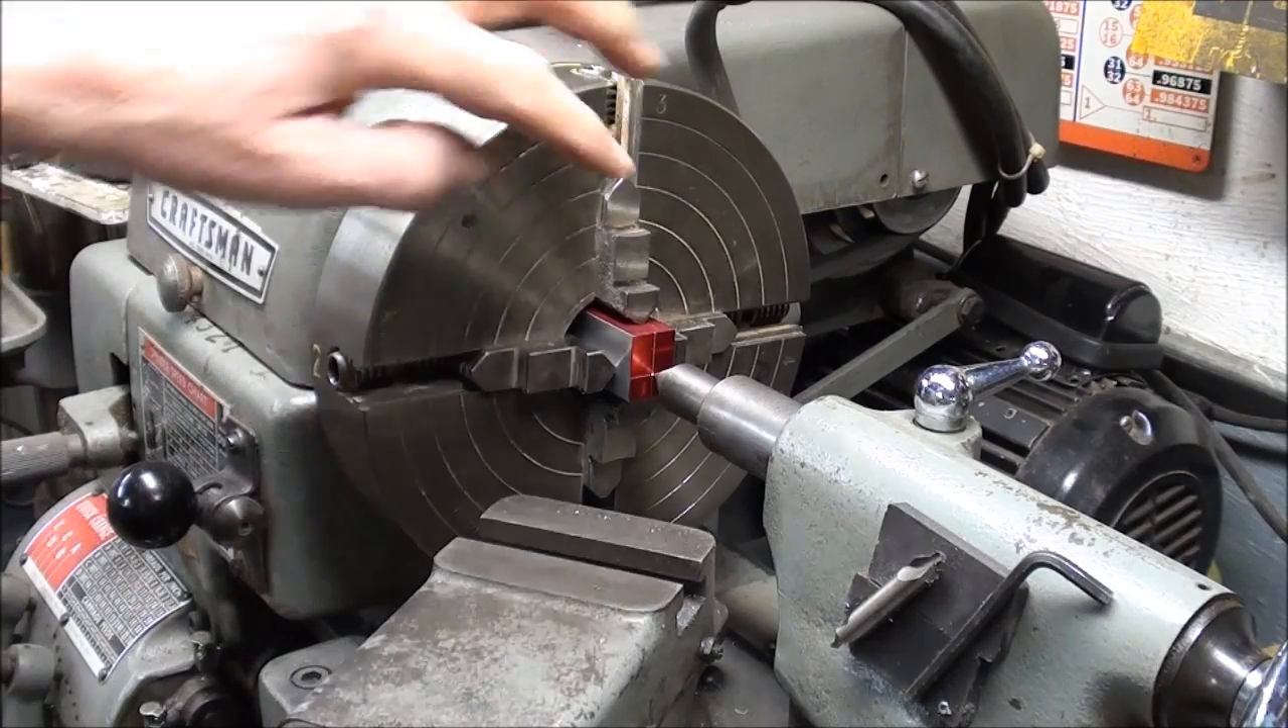I'm at the venerable Atlas craftsman twelve inch lathe and I've got the work rough set in the four jaw chuck.